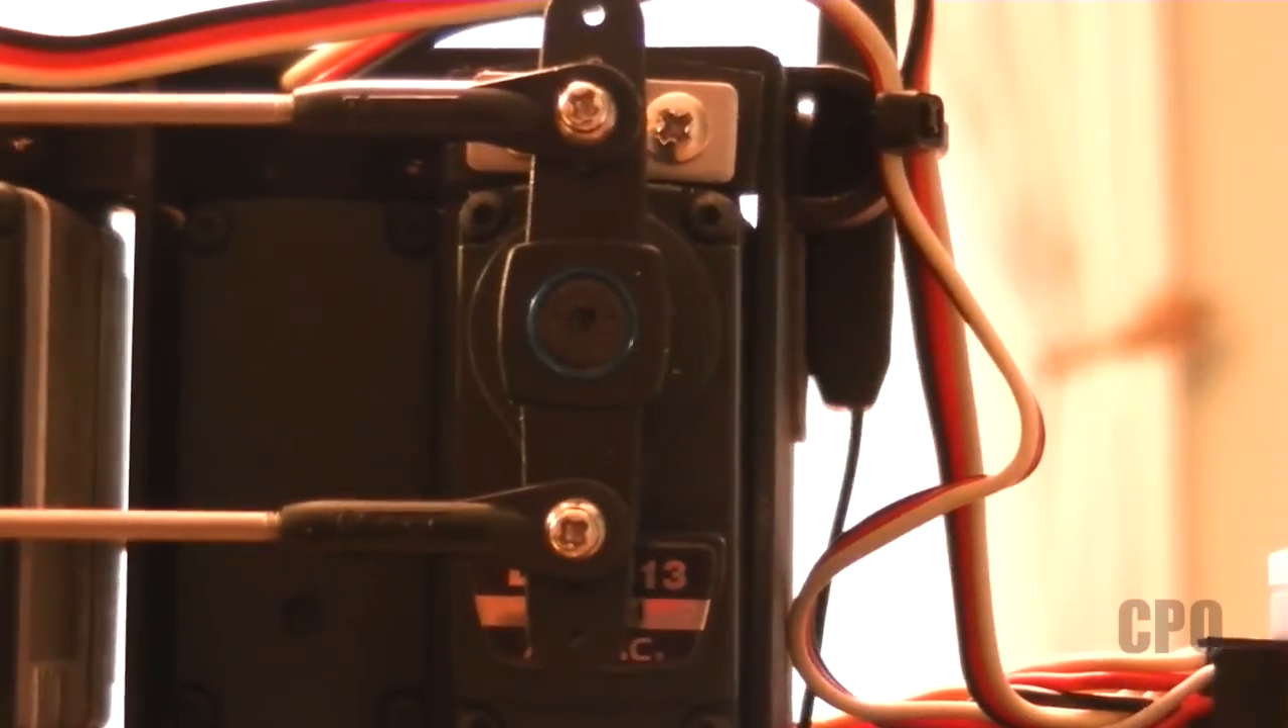I've got my two linkage rods on now.